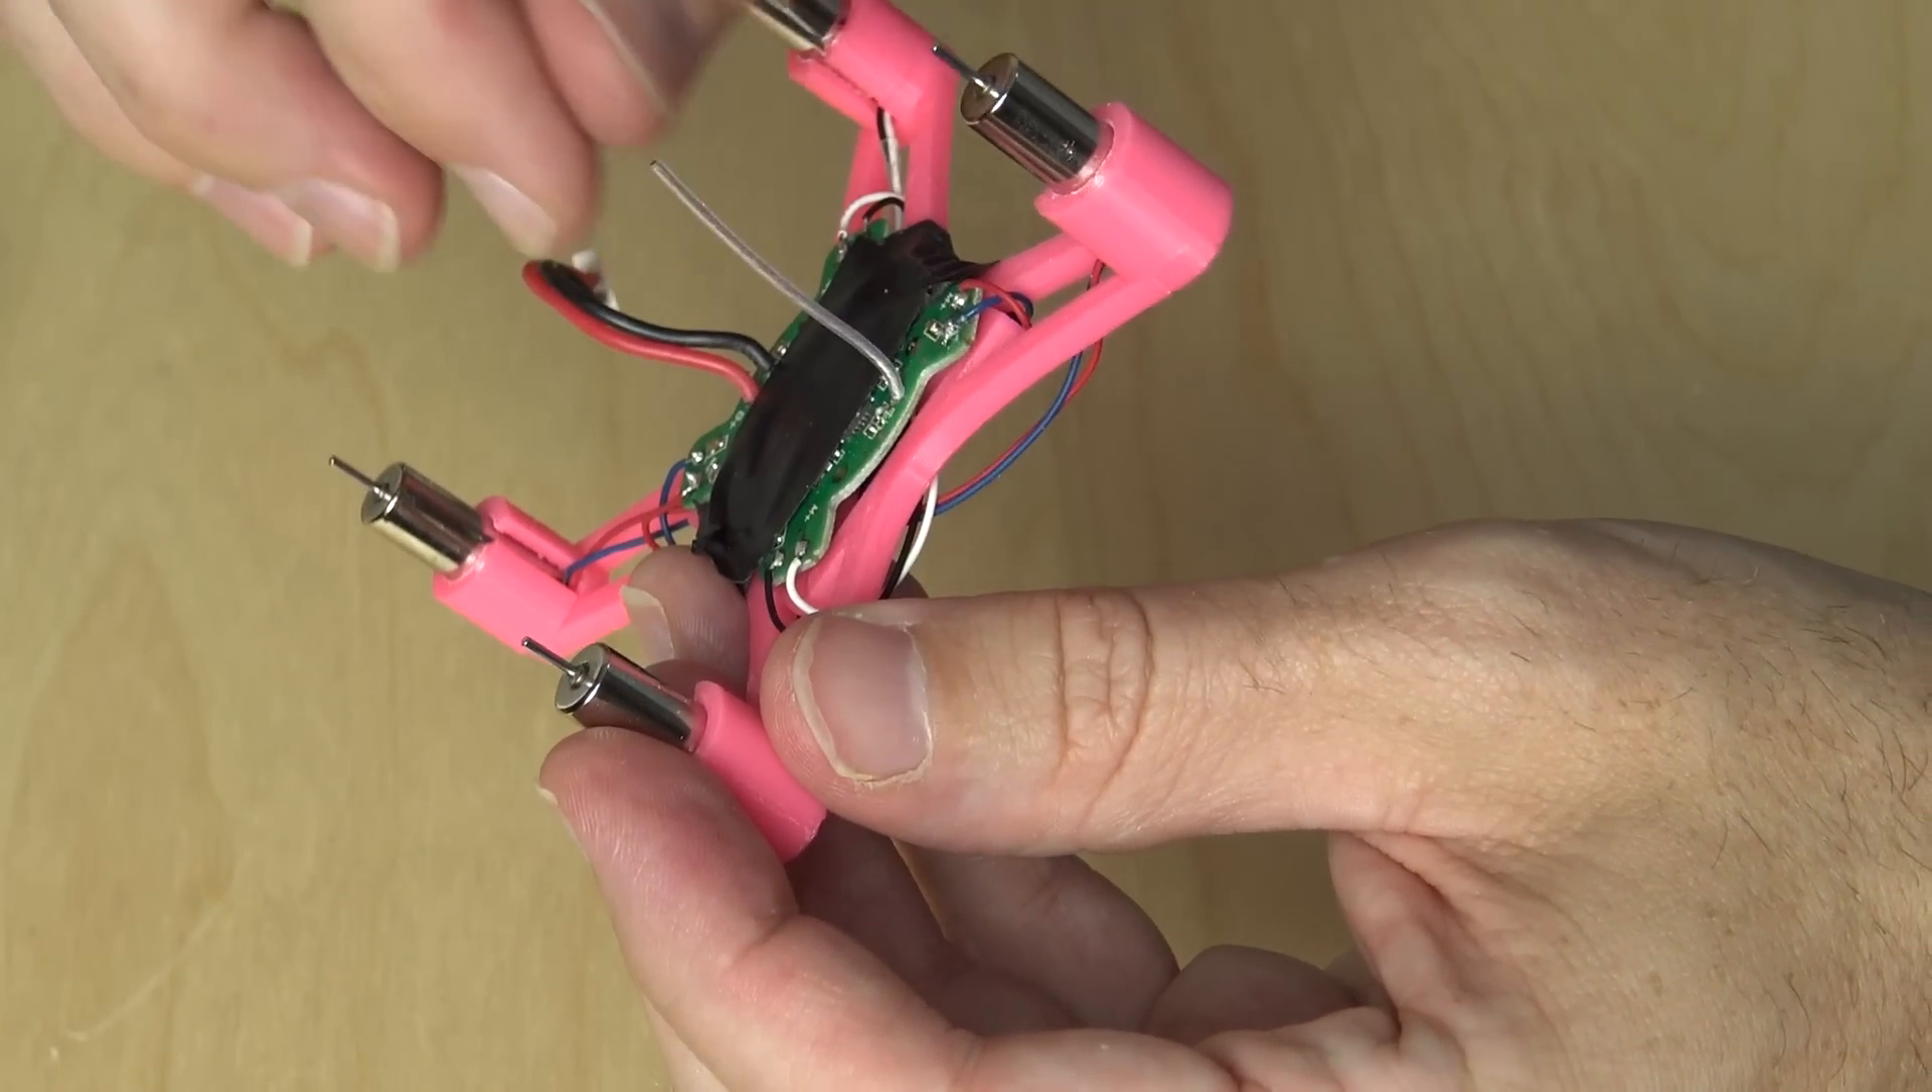I used electrical tape across the top to hold the board in place.